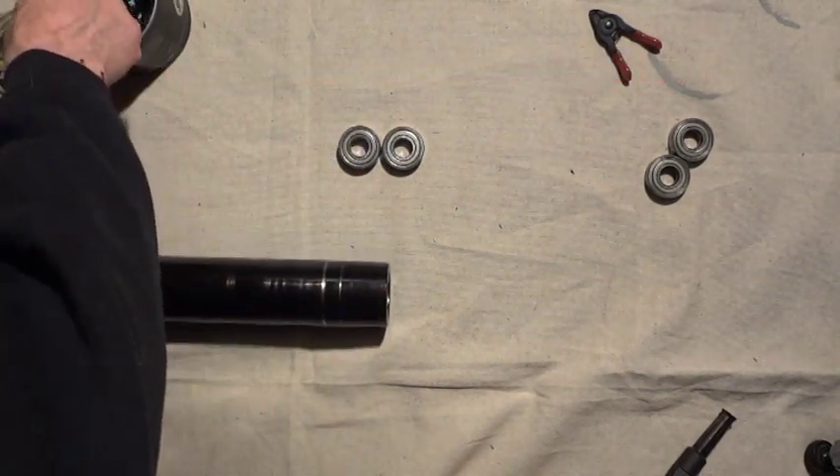Okay so I have both of the bearings removed from the roller body and I have my two brand new rollers here.